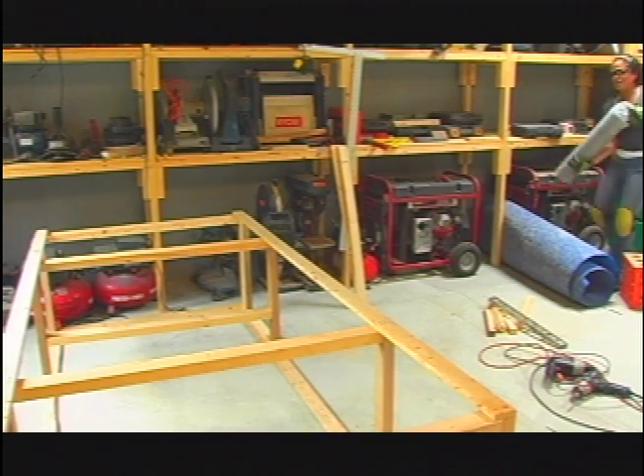Voila chicken tractor we're done all we have to do is just skin it now with wire.